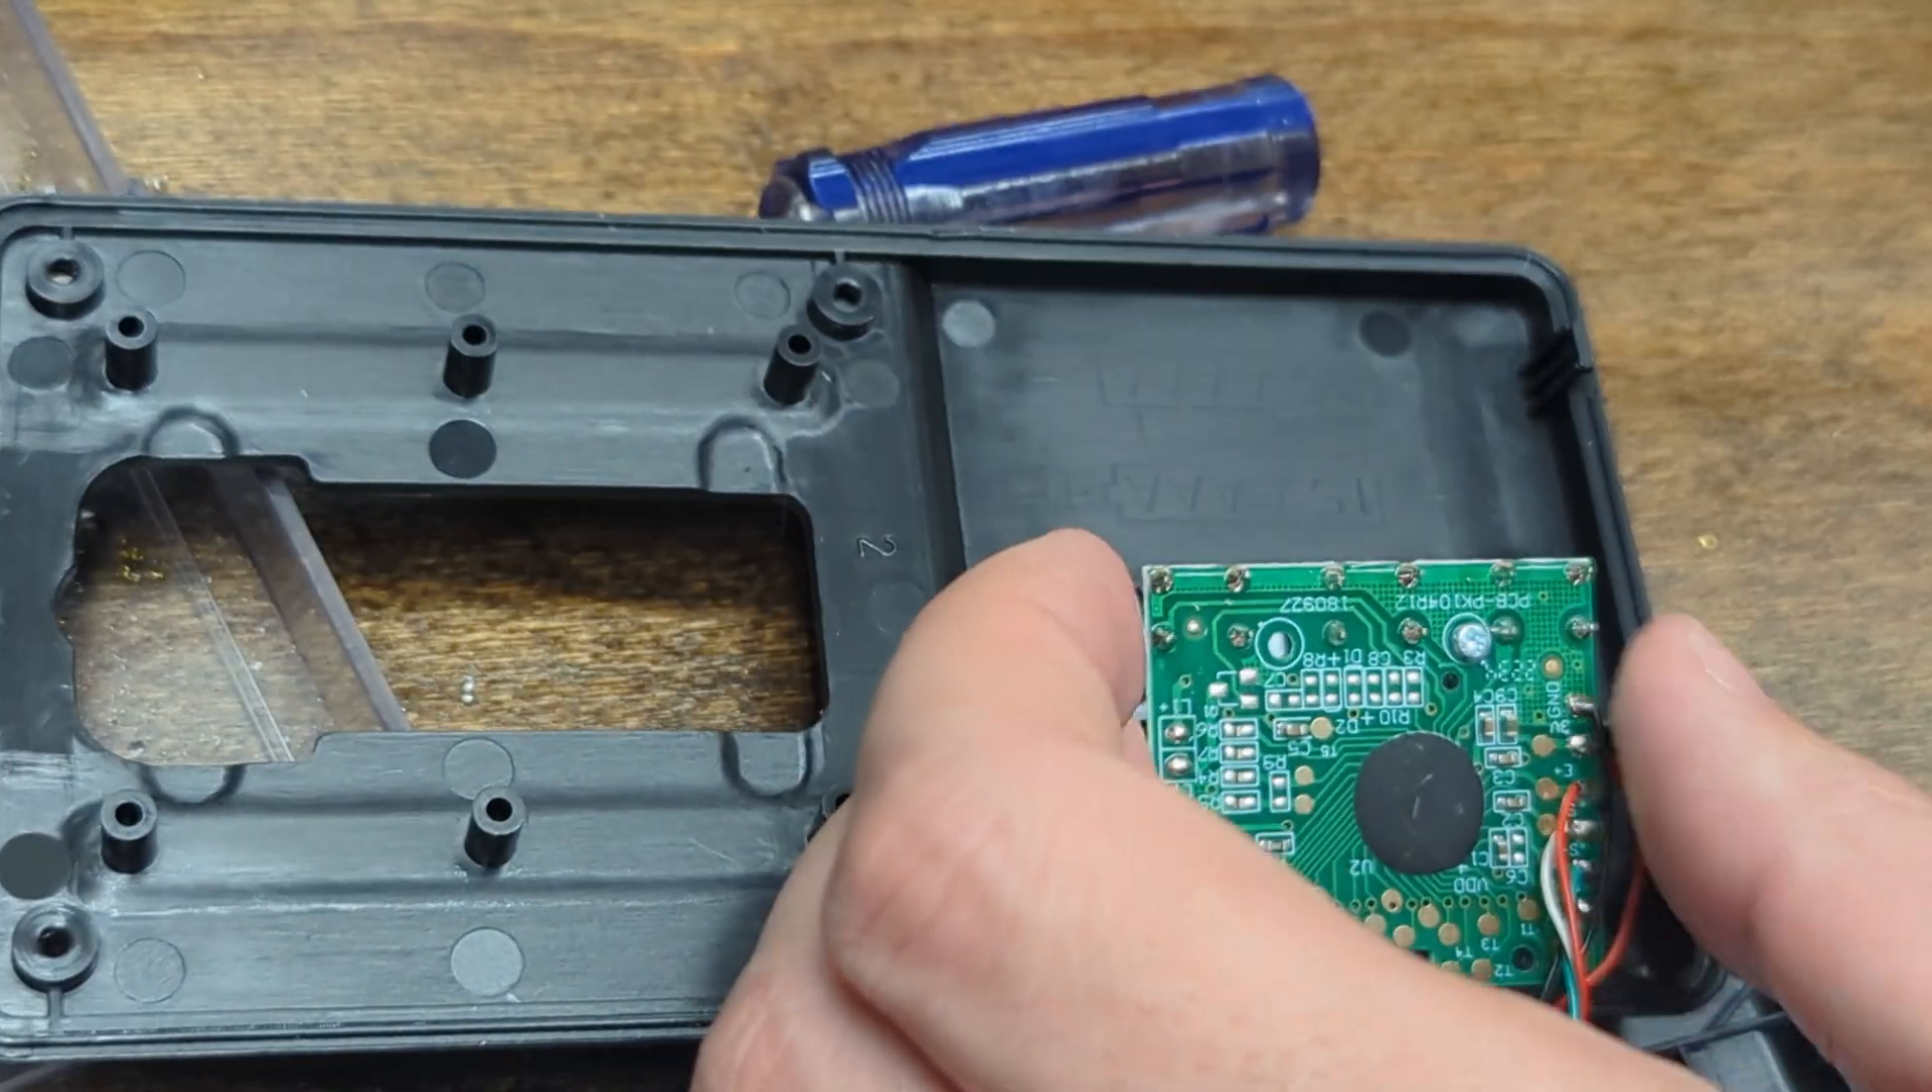I pulled up the the main board here.